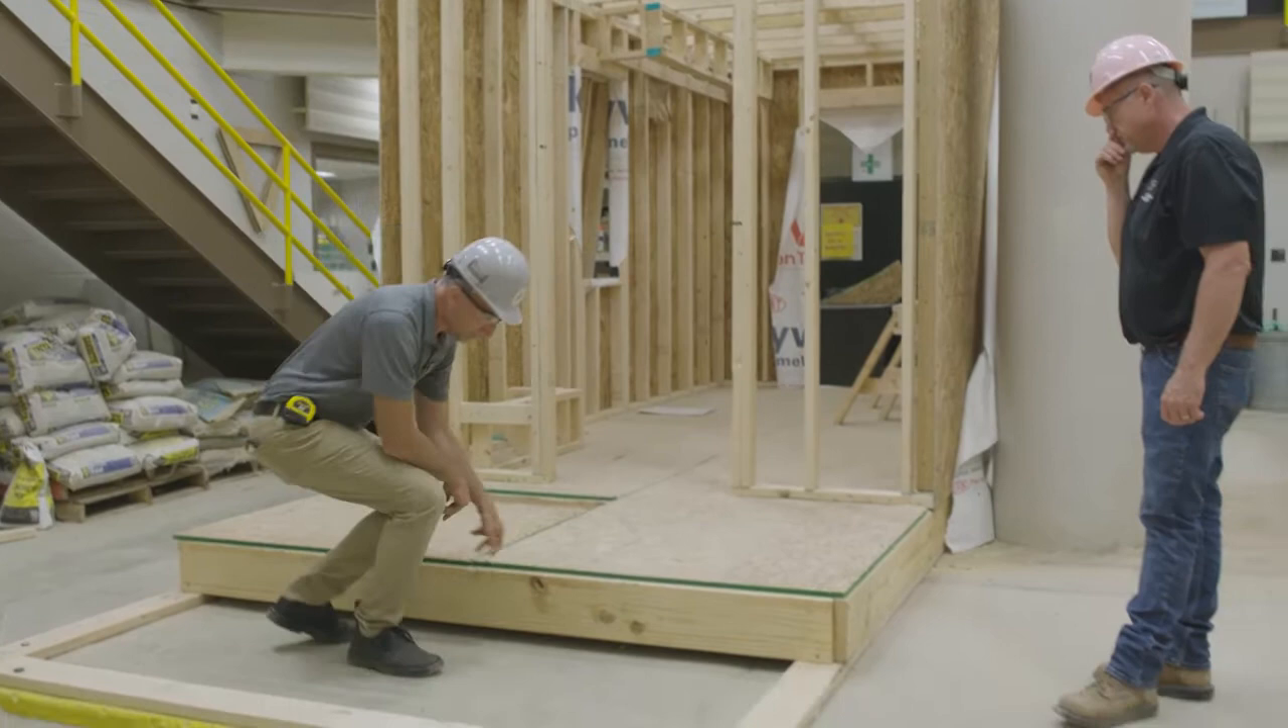So we've laid in our floor decking or our sub floor.